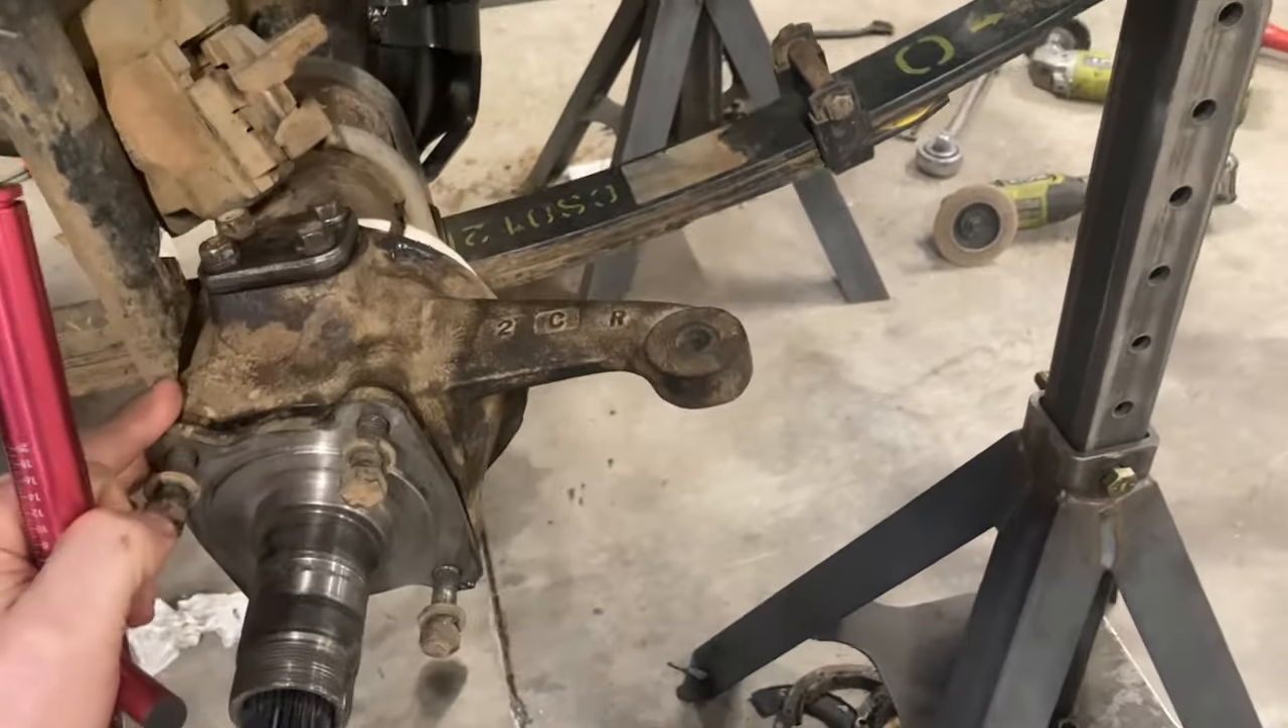Um so i got the knuckle on.